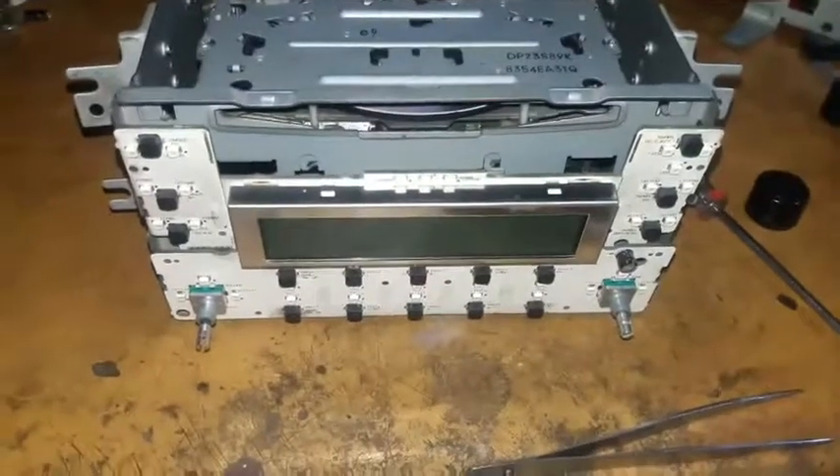So here is the front control has been installed in place and this is a clean front control very clean board.